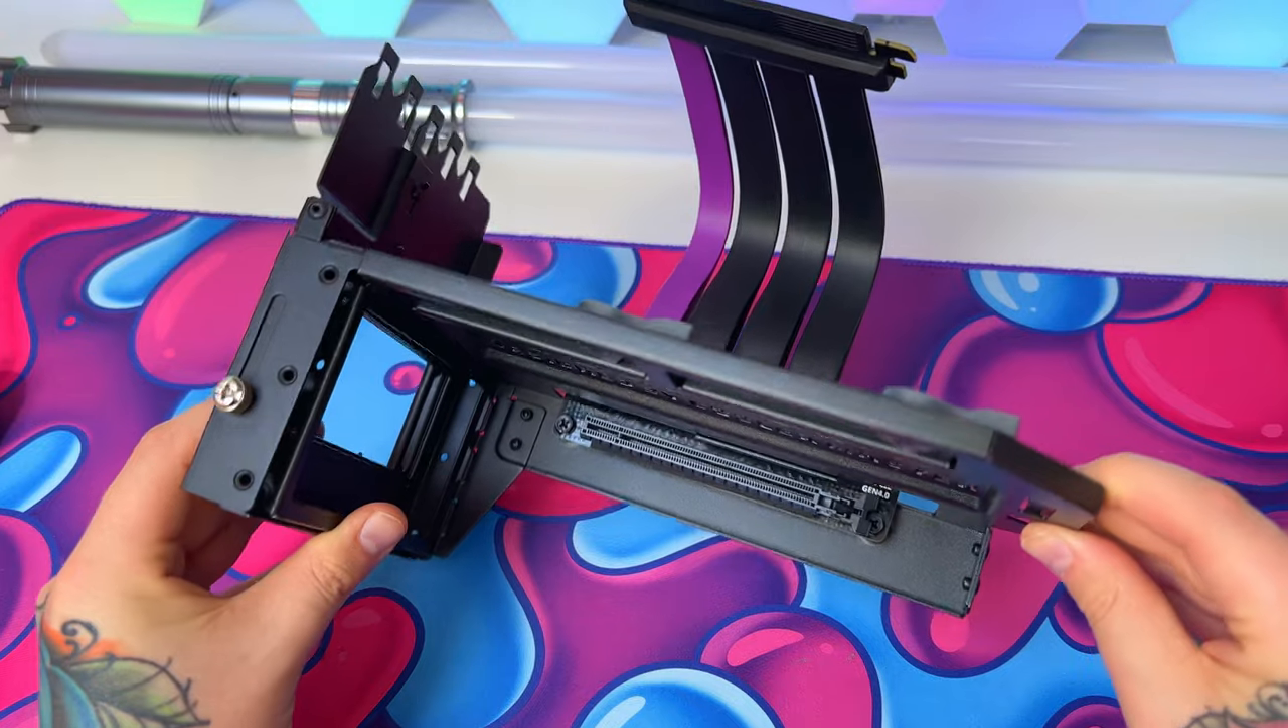There you go. The bracket is now fully assembled and ready to go into the PC build.